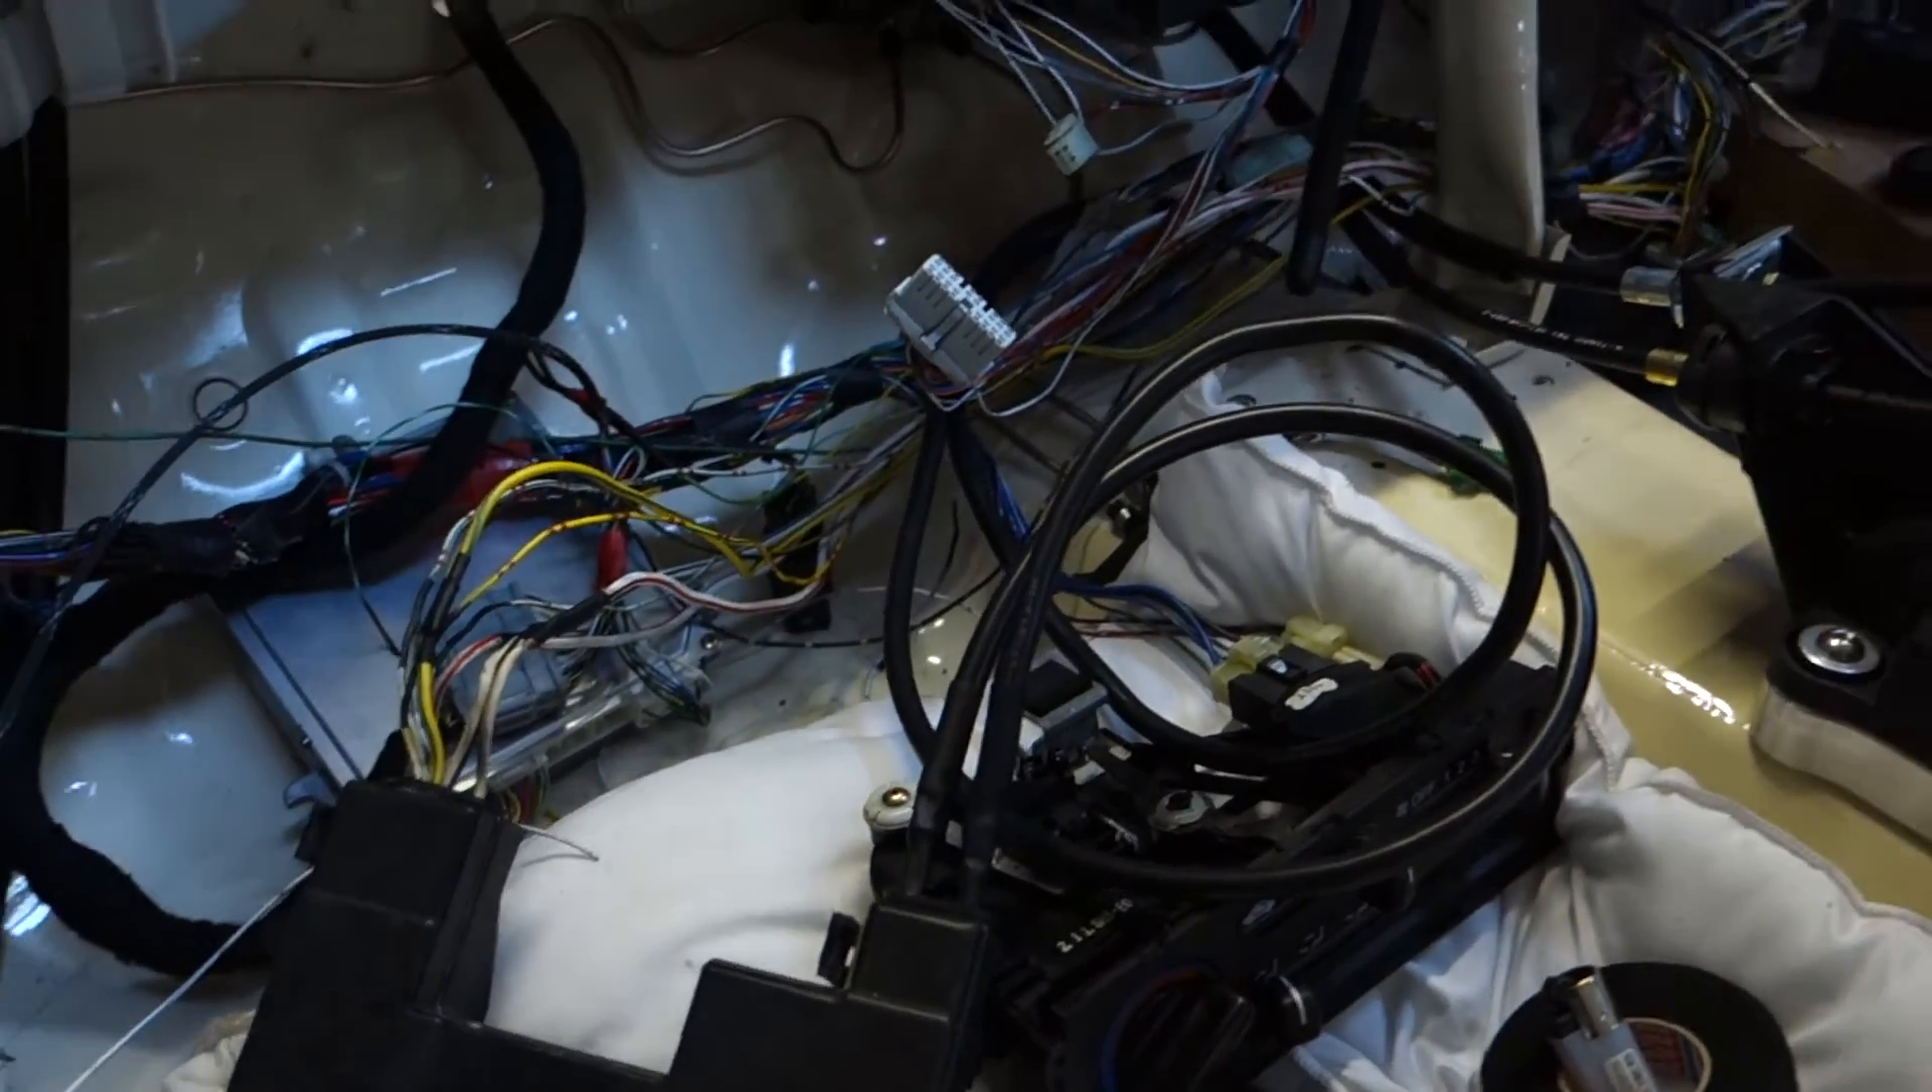The fuse box is now uh over this side obviously all of the loom still yet to be wrapped.